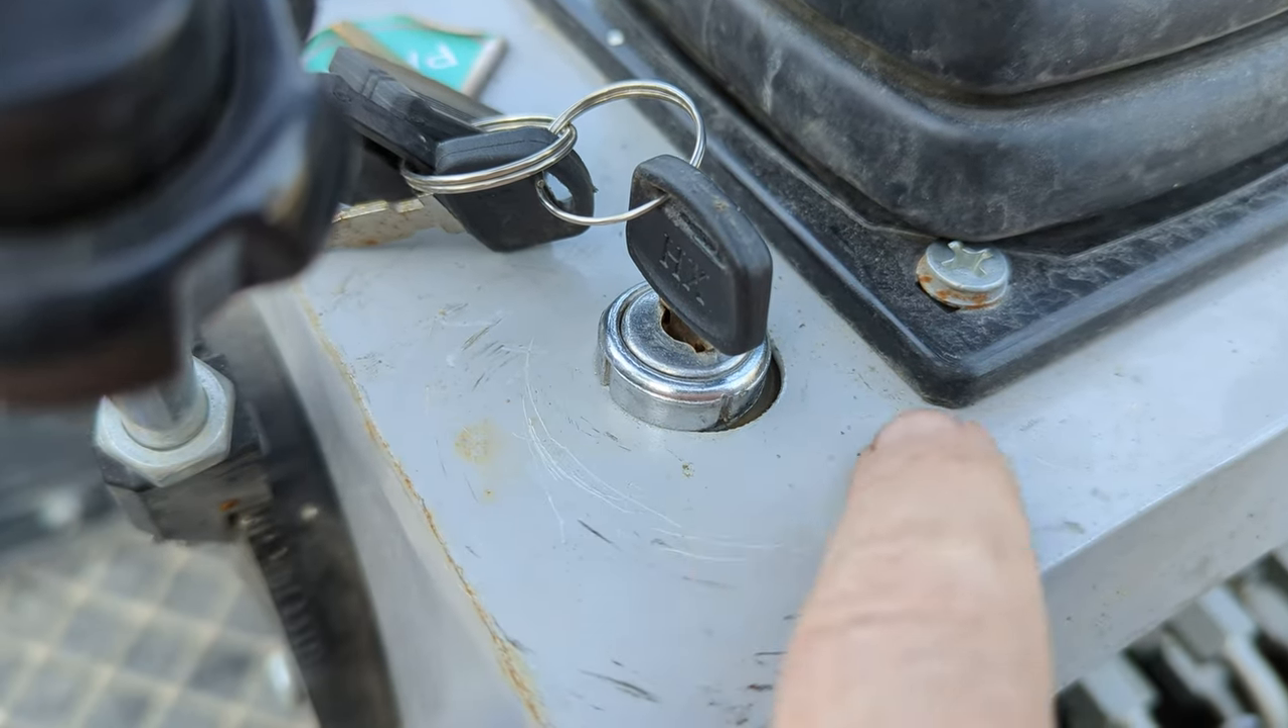Yeah you can see that this collar is just about the same size of the hole so when I clamped it down it got pushed to one side of the hole.